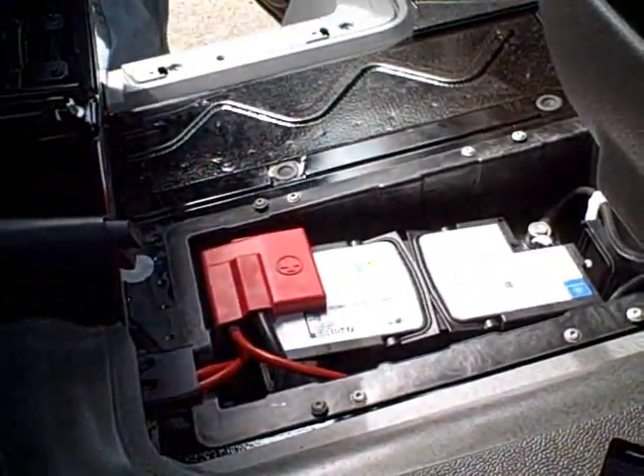Just loosen them up, and then the cover comes right off like that. And there's your battery.